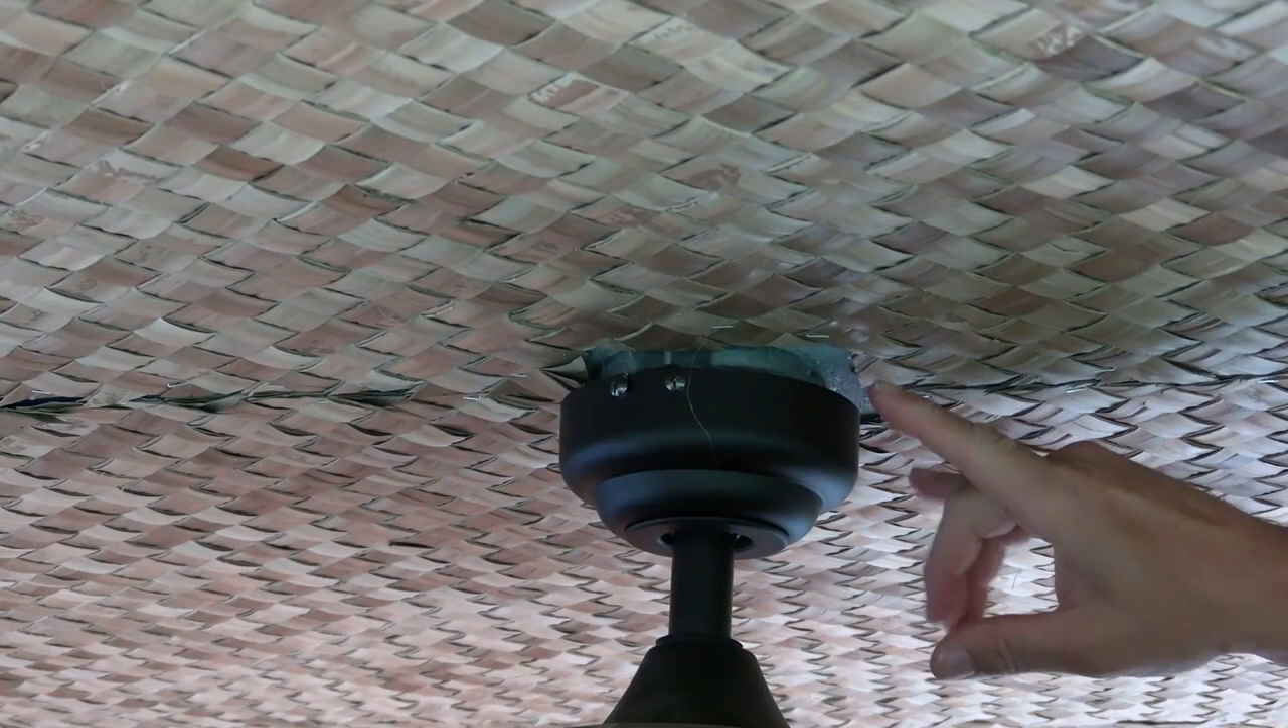So when I made my cuts for this, I got kind of close, but I got some pretty big gaps here.